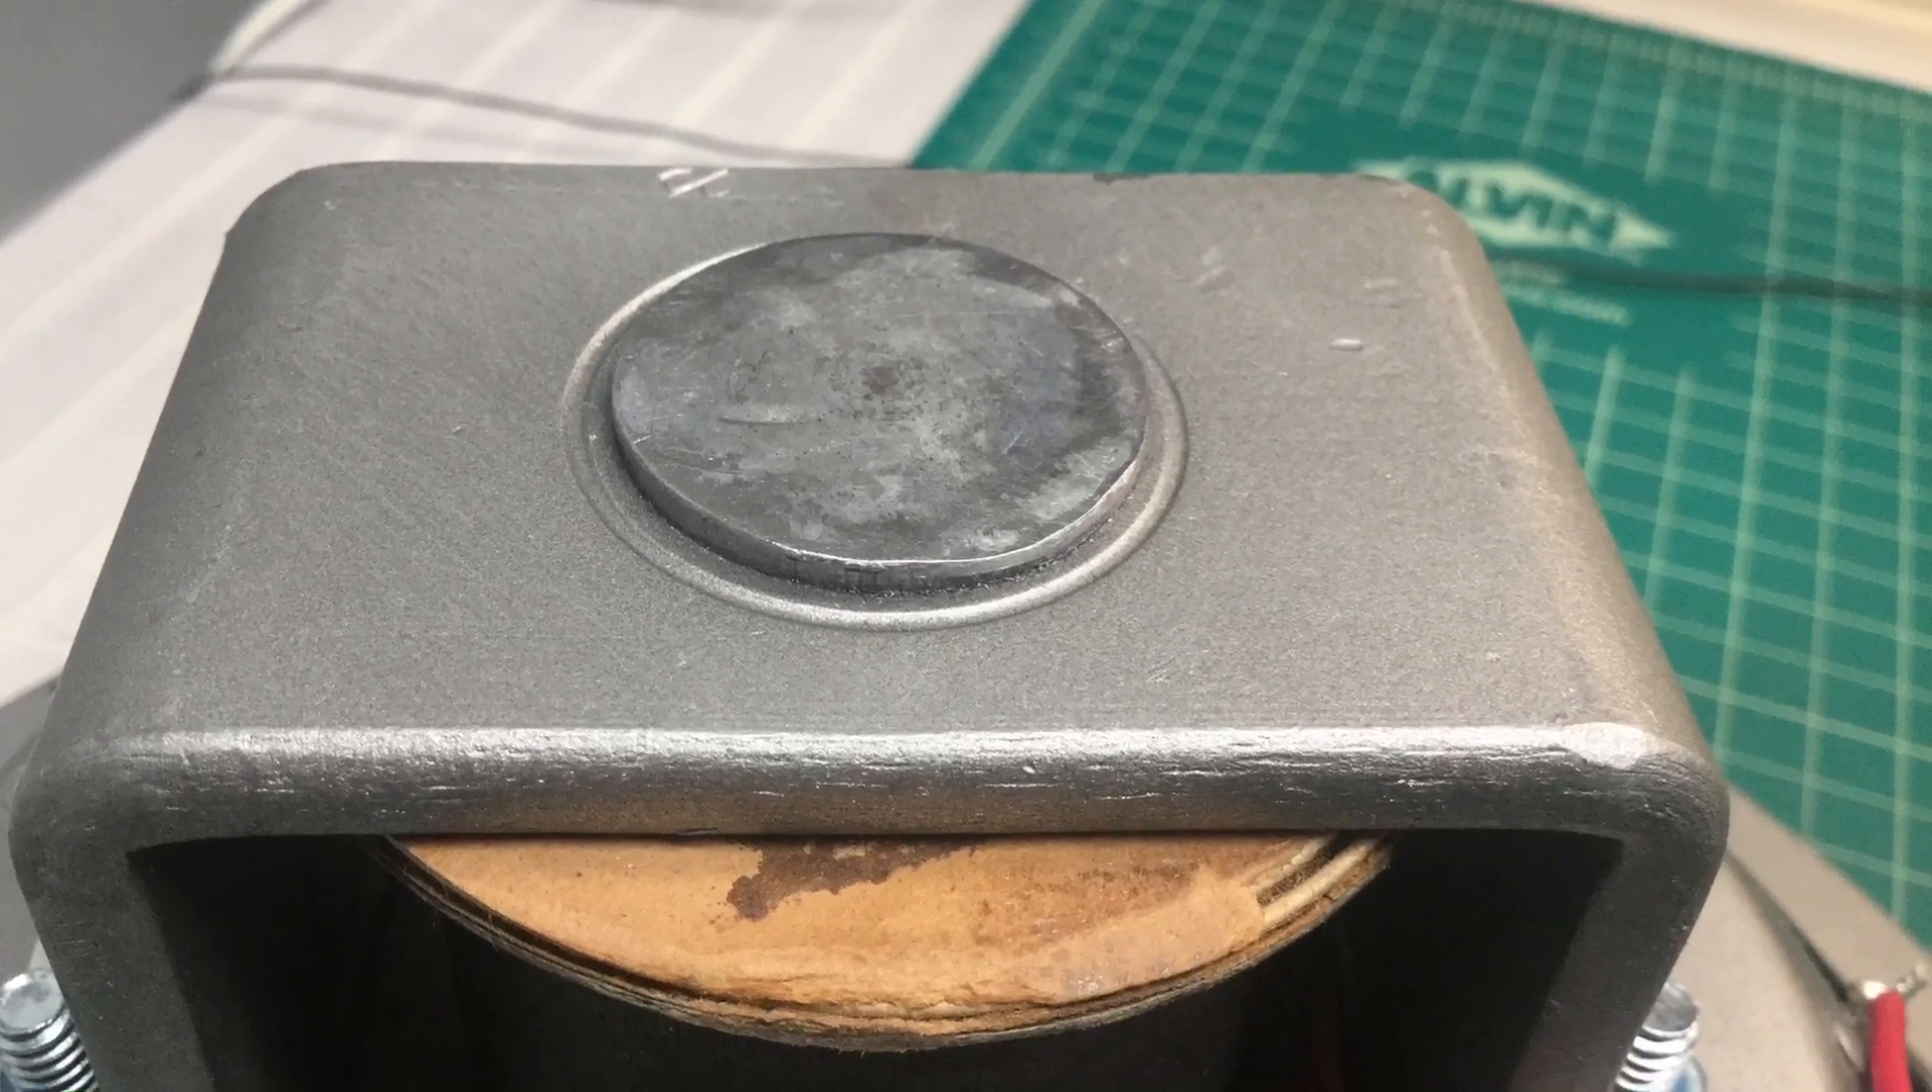You can see that center pole piece is protruding just a bit on the frame itself. I didn't have a press or a vise that I could get that back flush like it was.